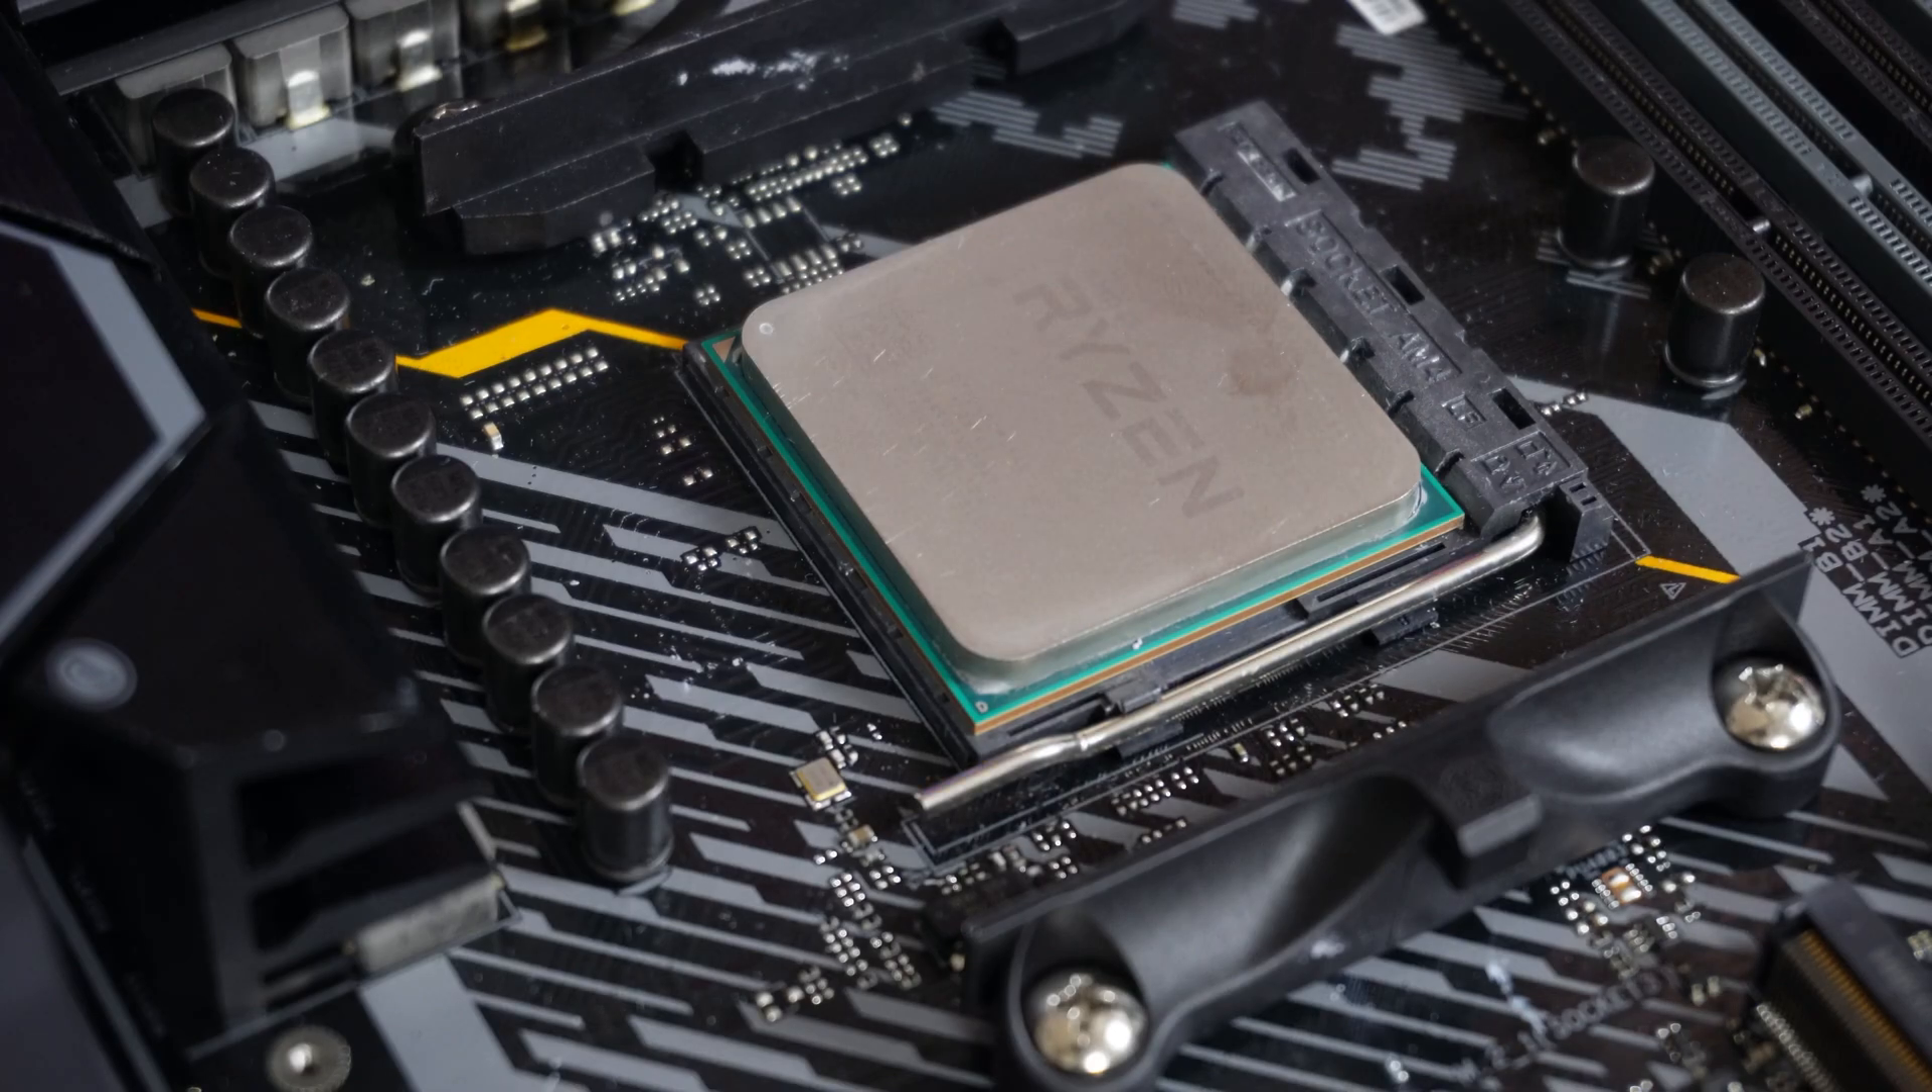Now we've got our processor in place we can now apply some thermal paste if required.